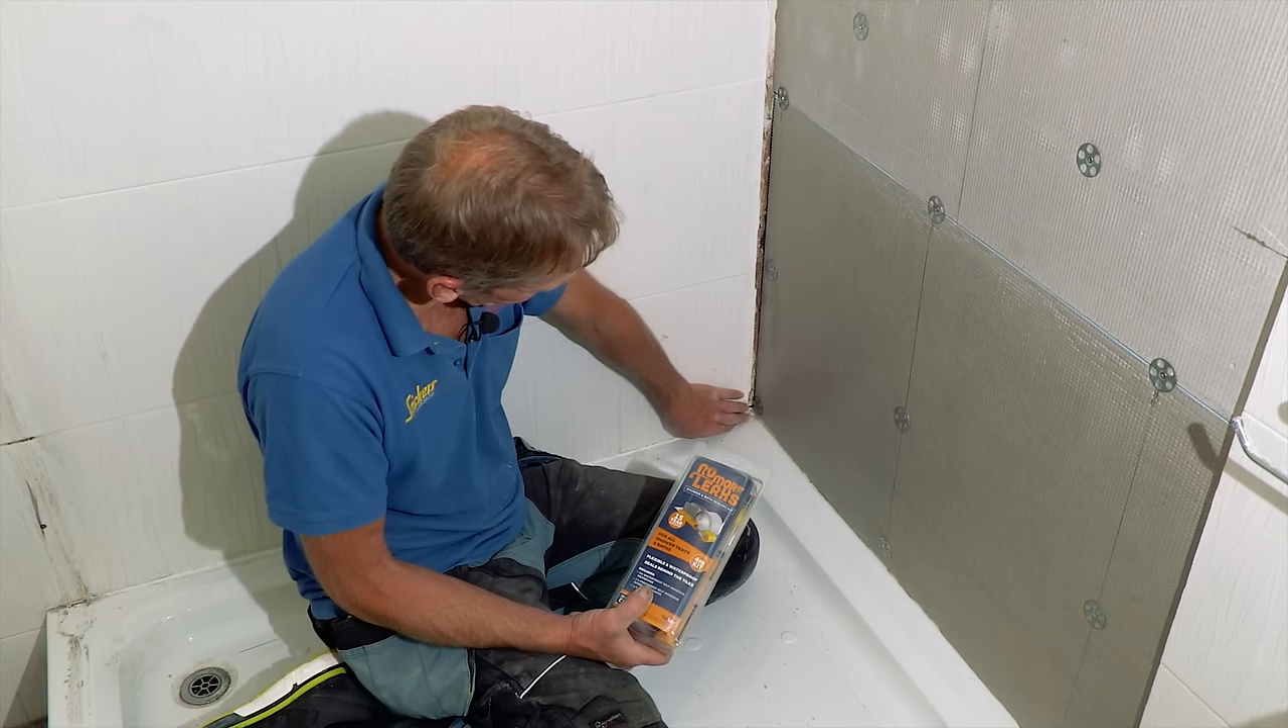You can see here that we've got a gap where the tiles are not quite meeting the board there.